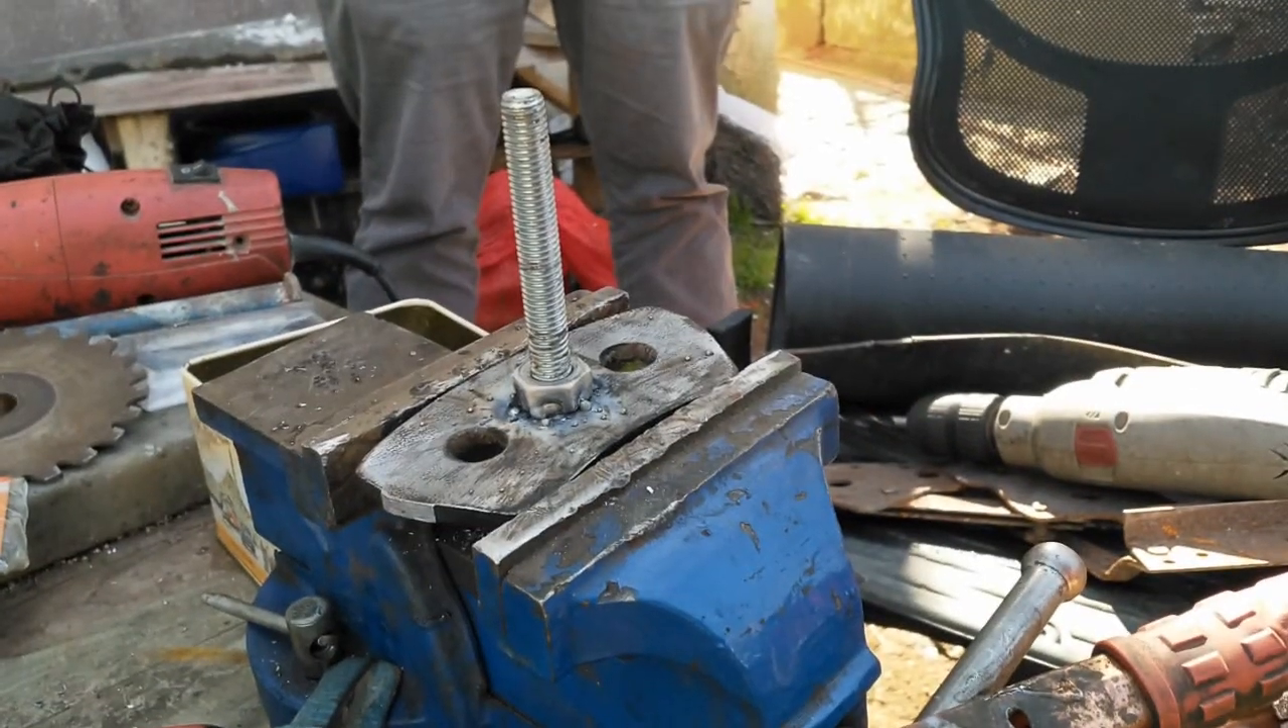Gördüğünüz gibi arkadaşlar somunu buraya kaynattım.